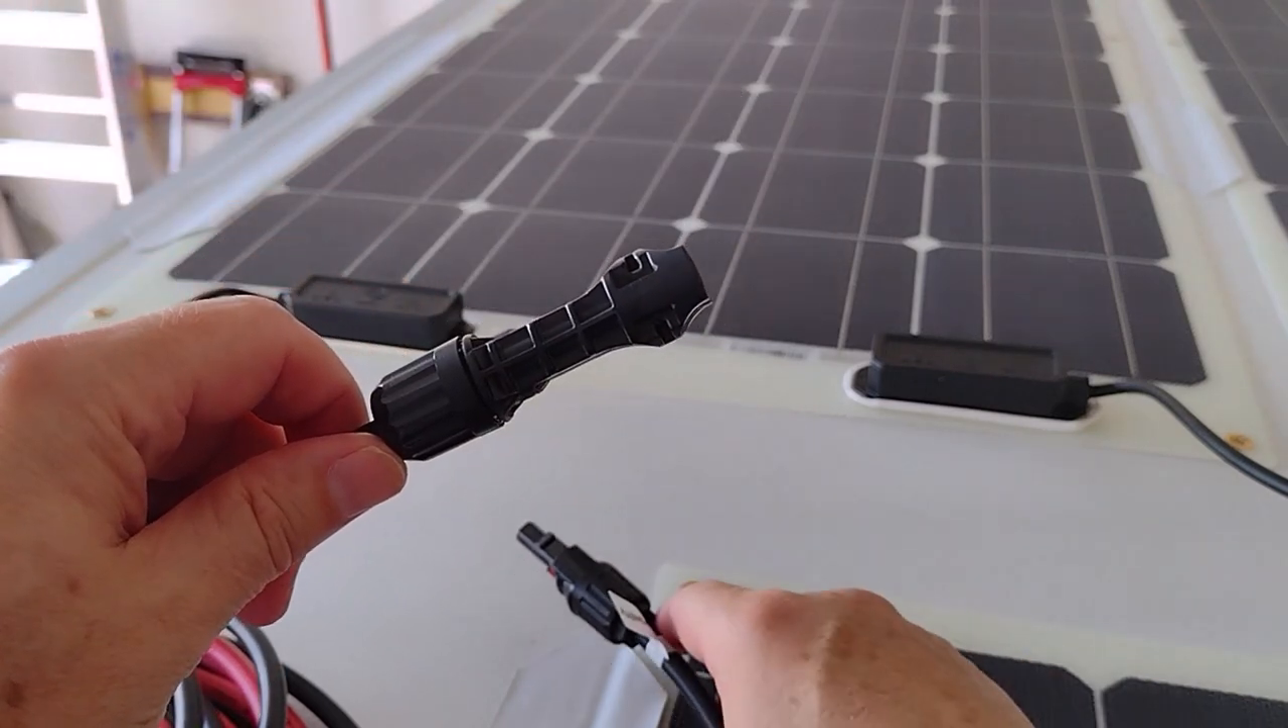So here is the last unconnected negative end from one of the solar panels and we'll just connect that into the black wire using the MC4 connection.